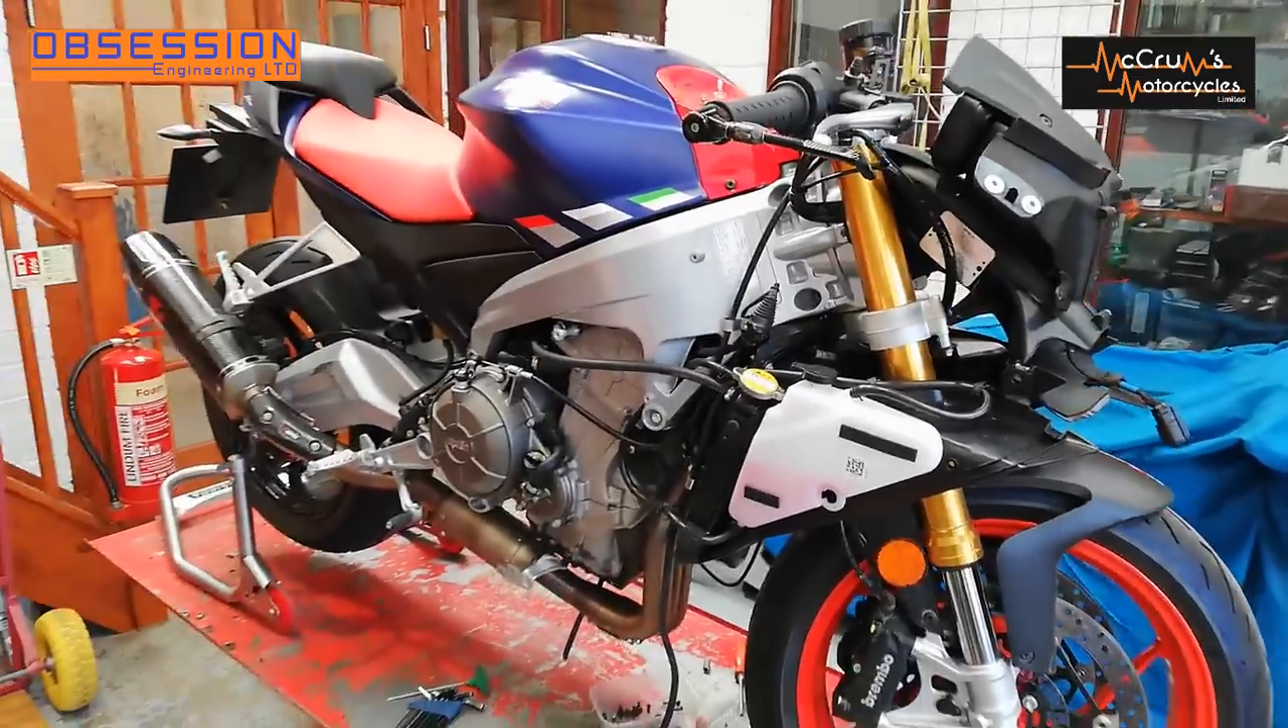Top fairing and bits is off.